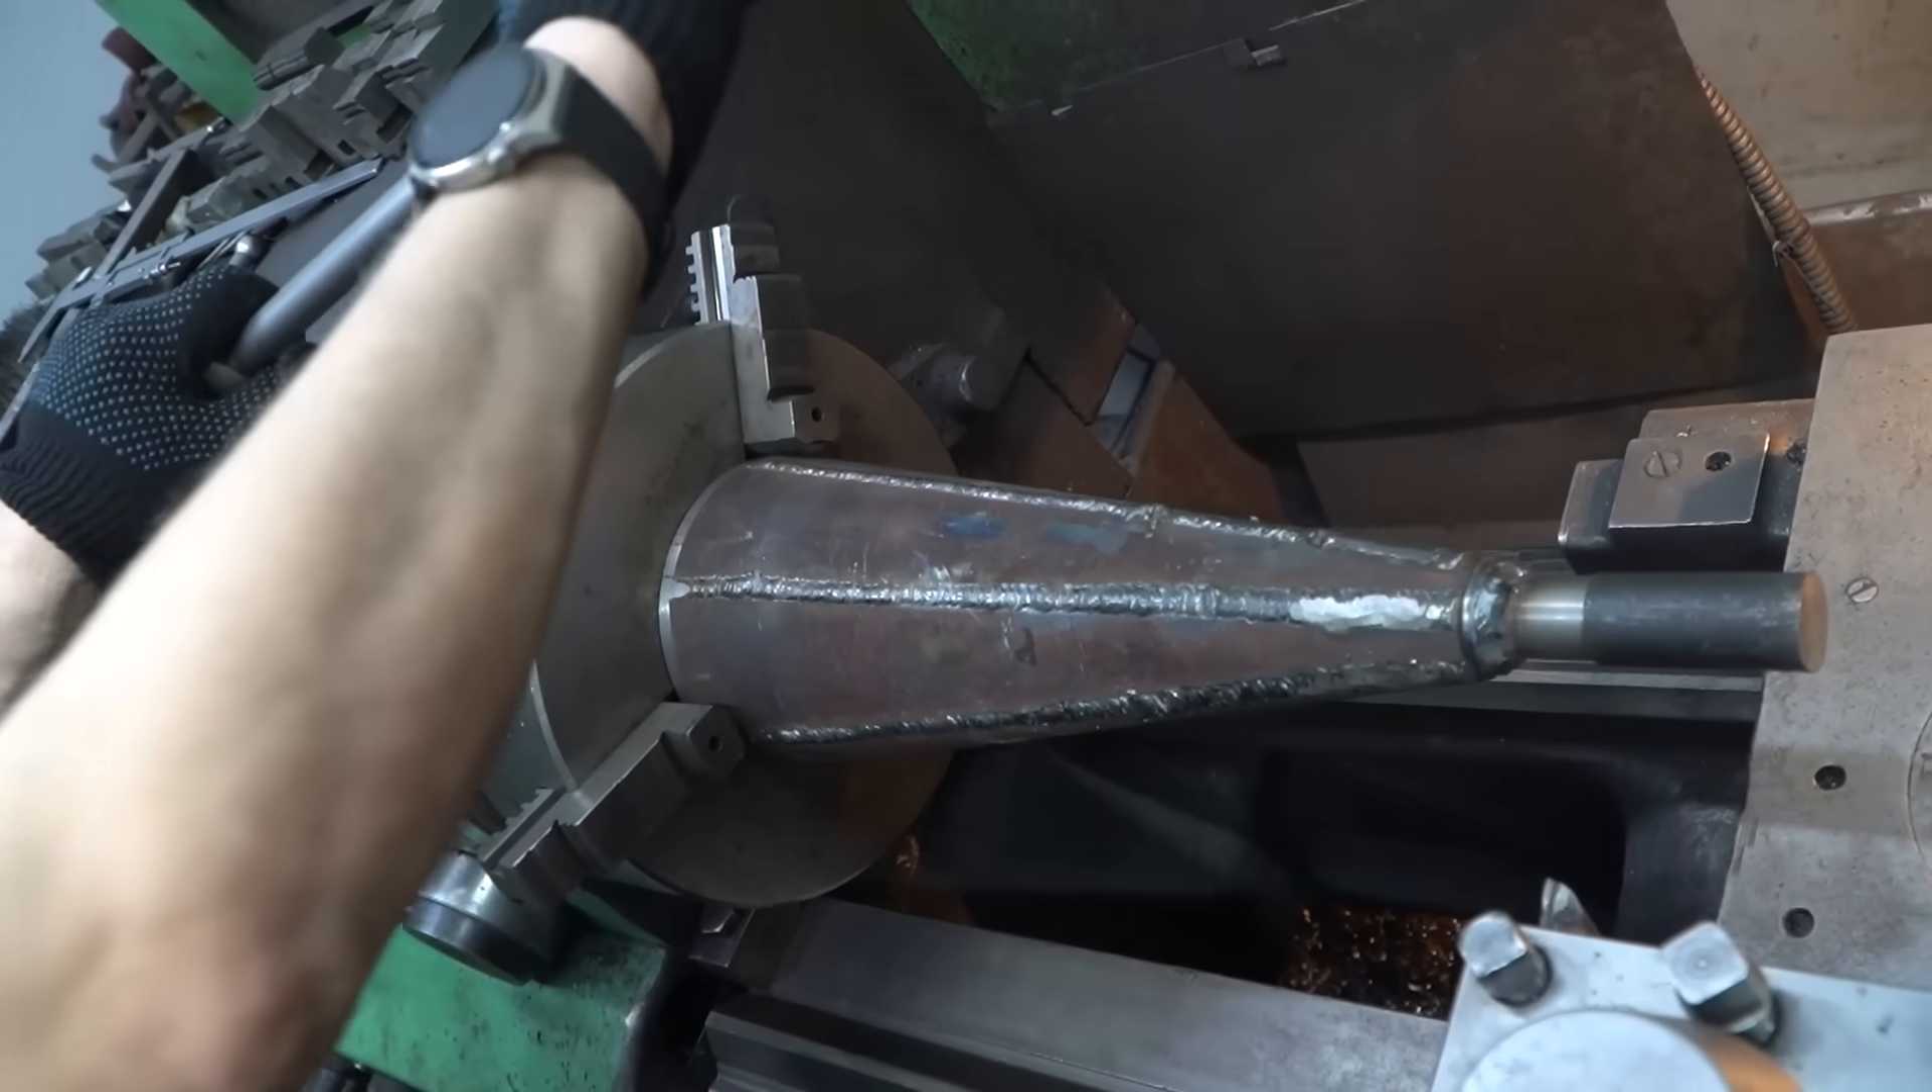Okay, so we have welded the cones.